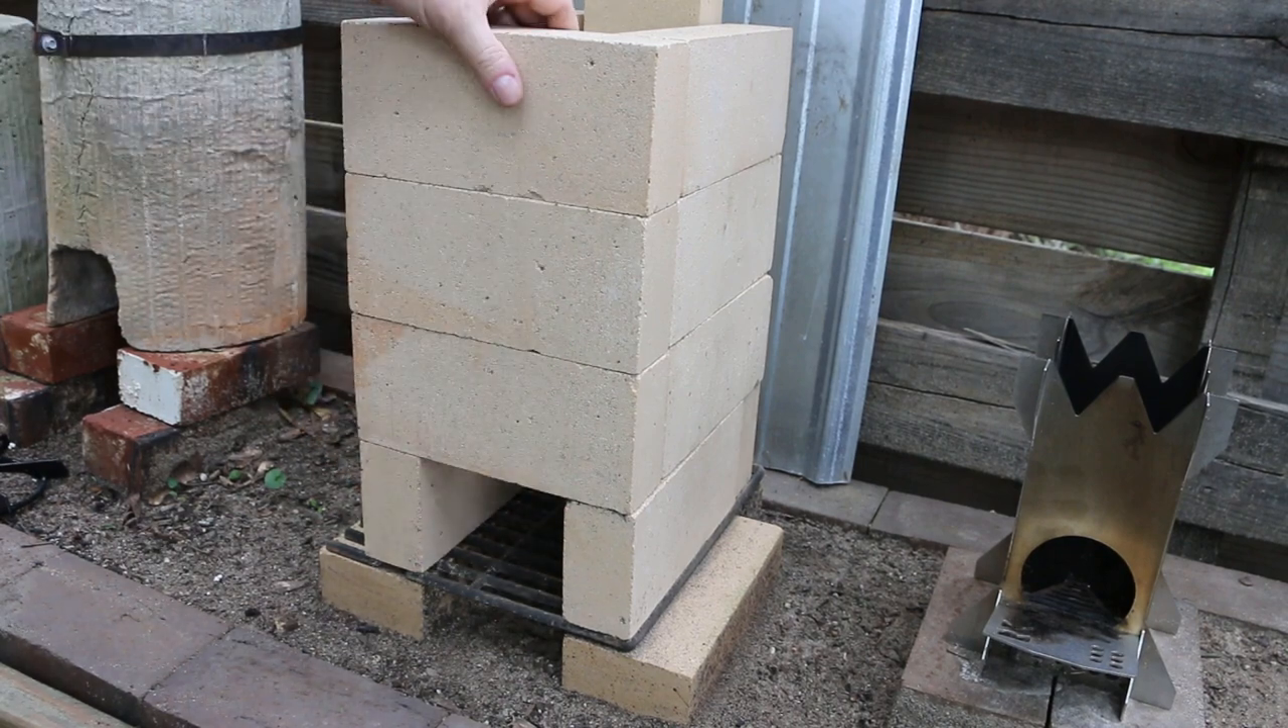So I've got three bricks here straight up on the front, just for a nice smooth finish on the front.